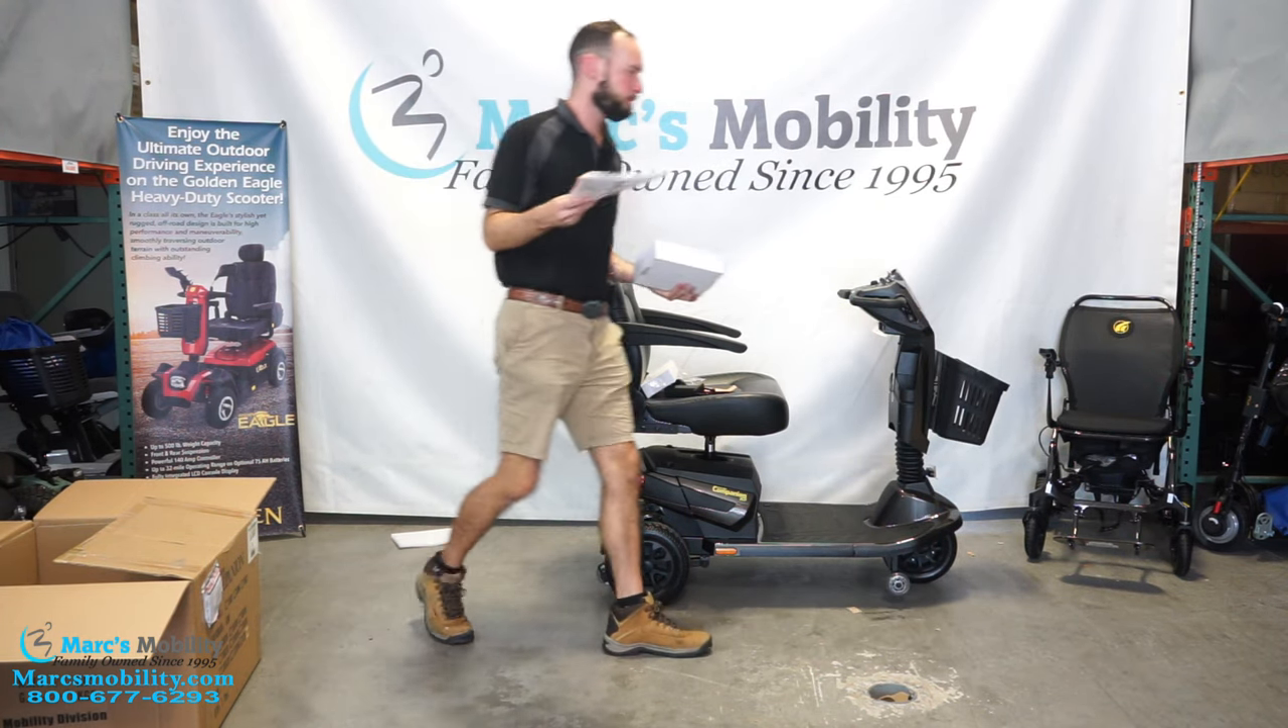And now our basket has been mounted.